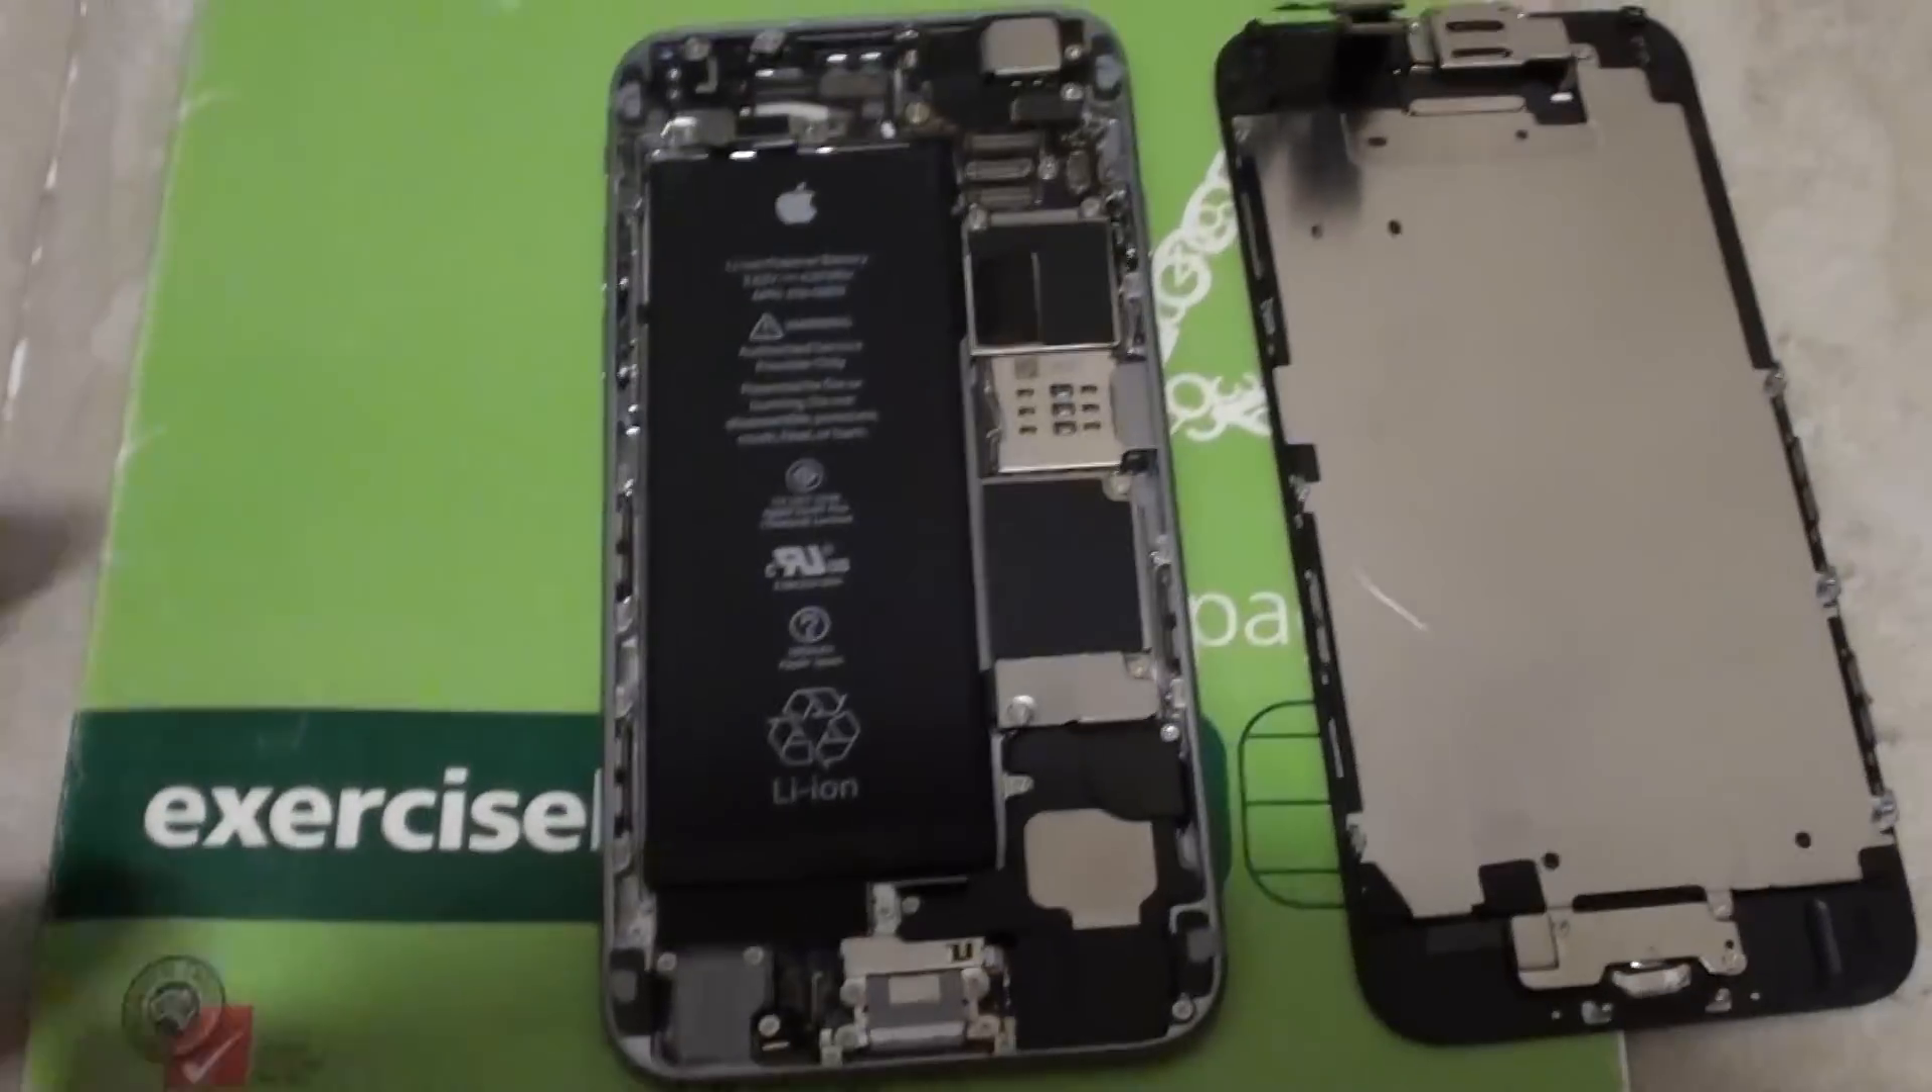I have removed the screen on this phone here. This phone here is also bent.